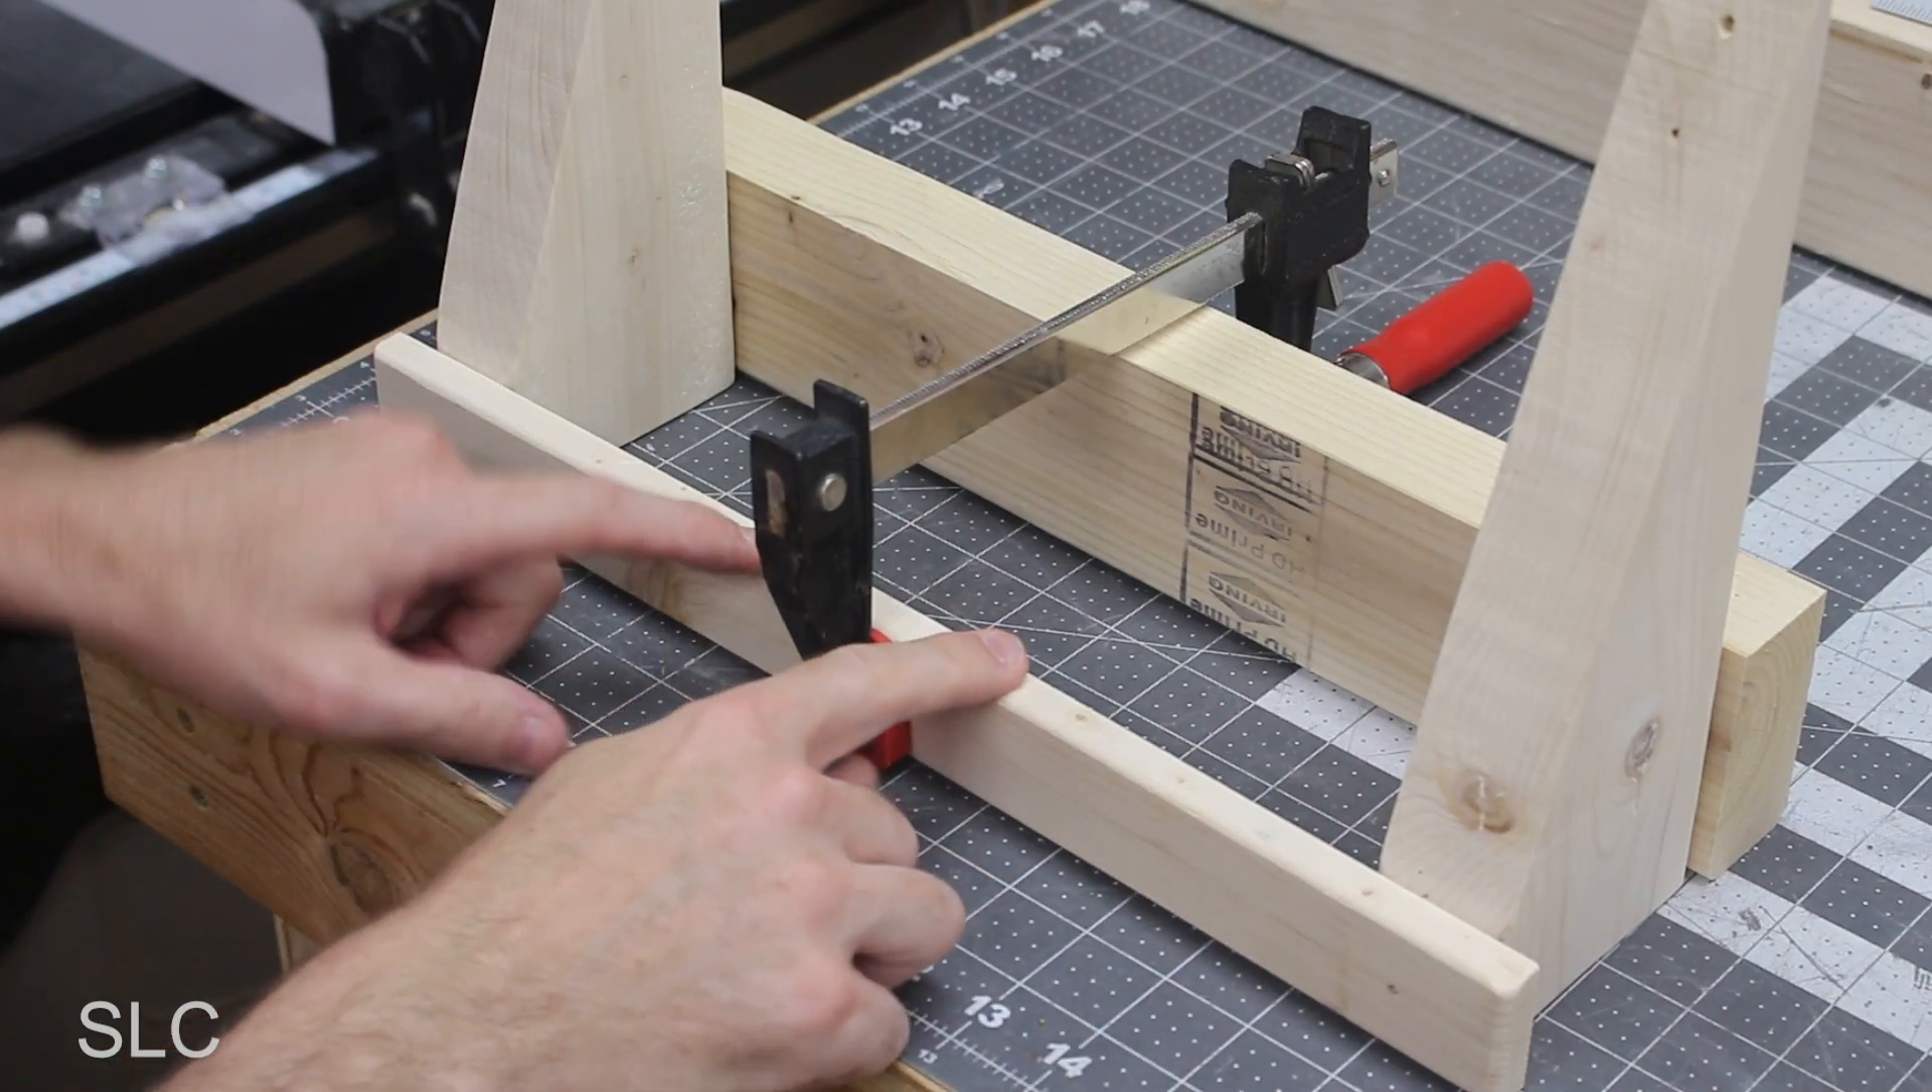Now I've put that top board back in place and I've gently clamped it with another board on the base back here just to make sure everything stays in place as we add the screws.